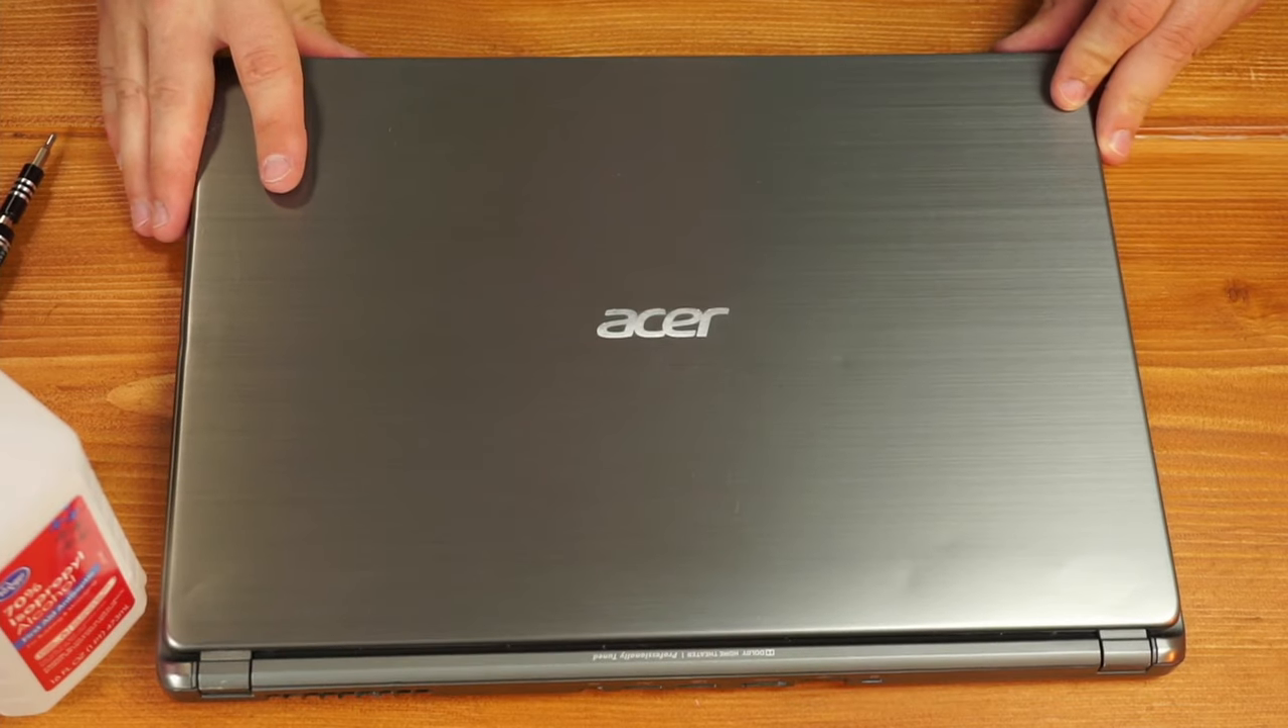I tried peeling the sticker, the Acer logo off there. Didn't work.